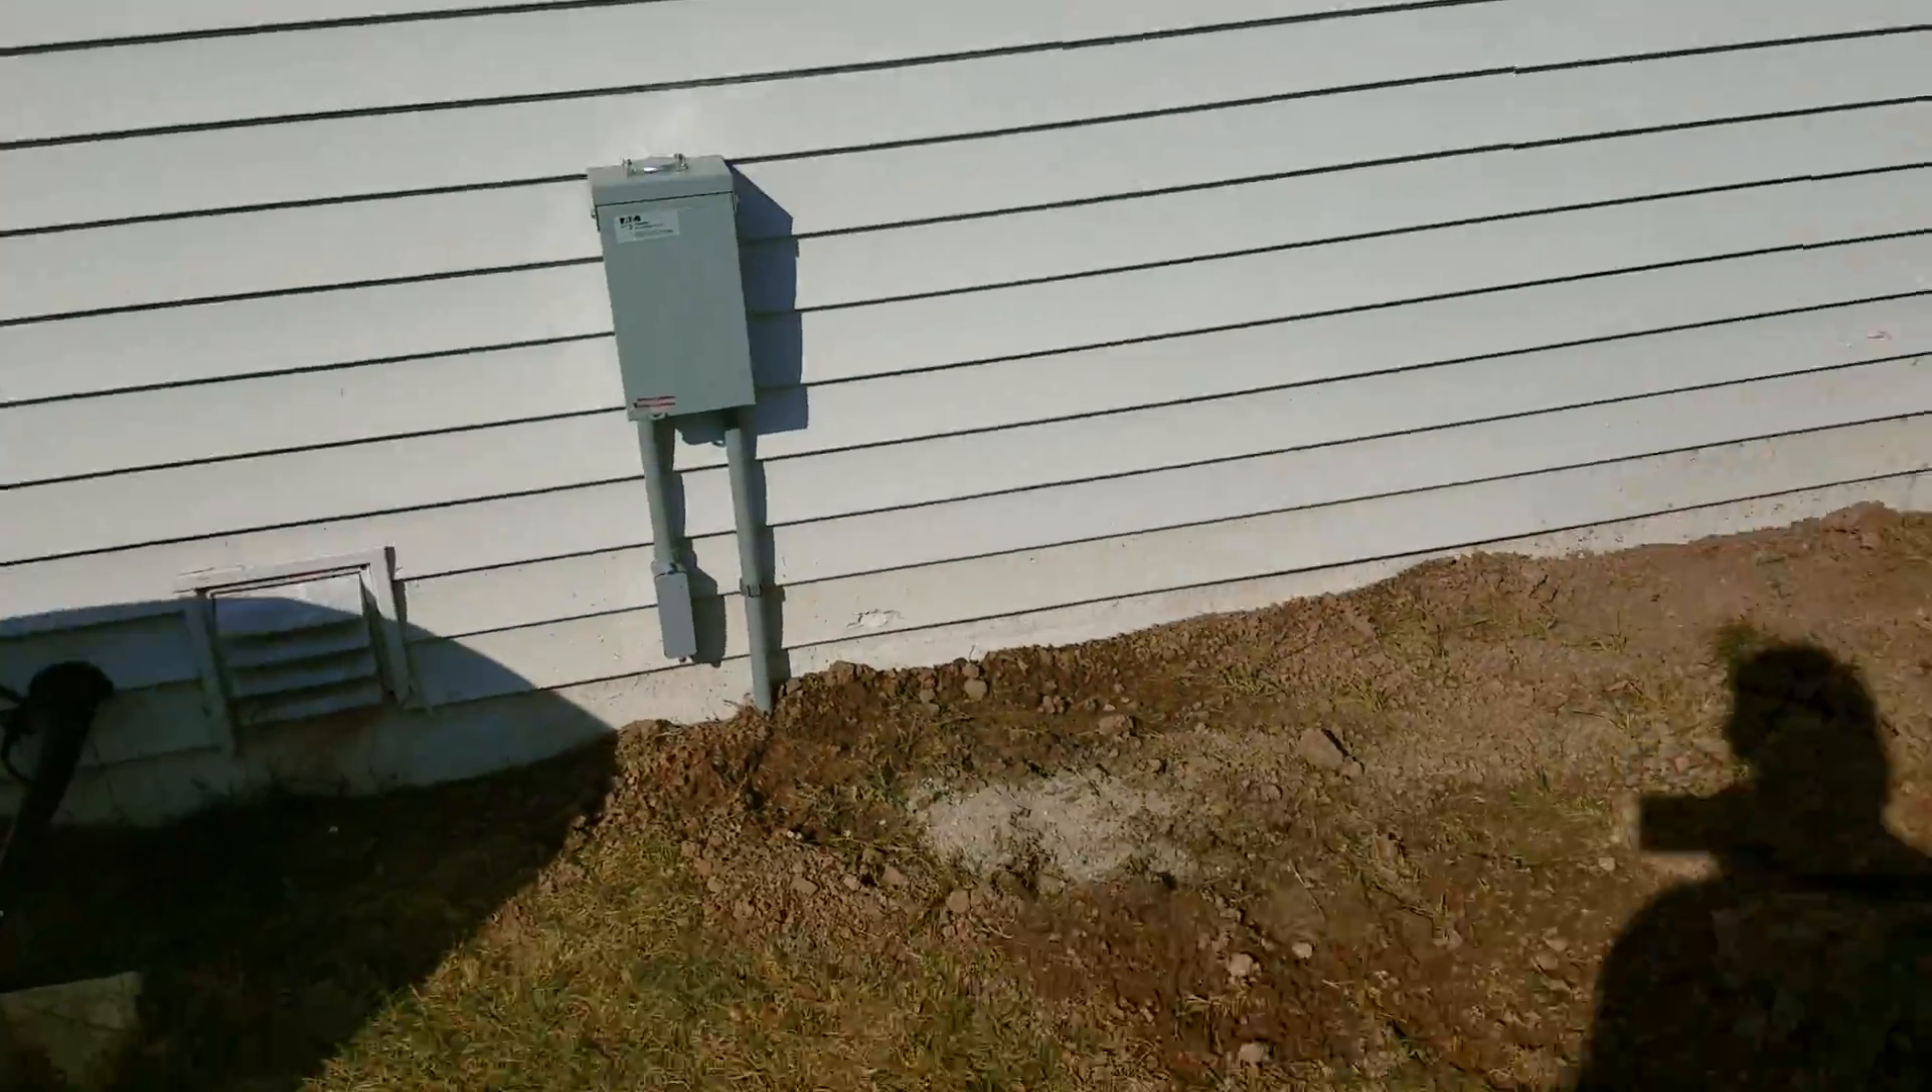I got the disconnect on the wall.